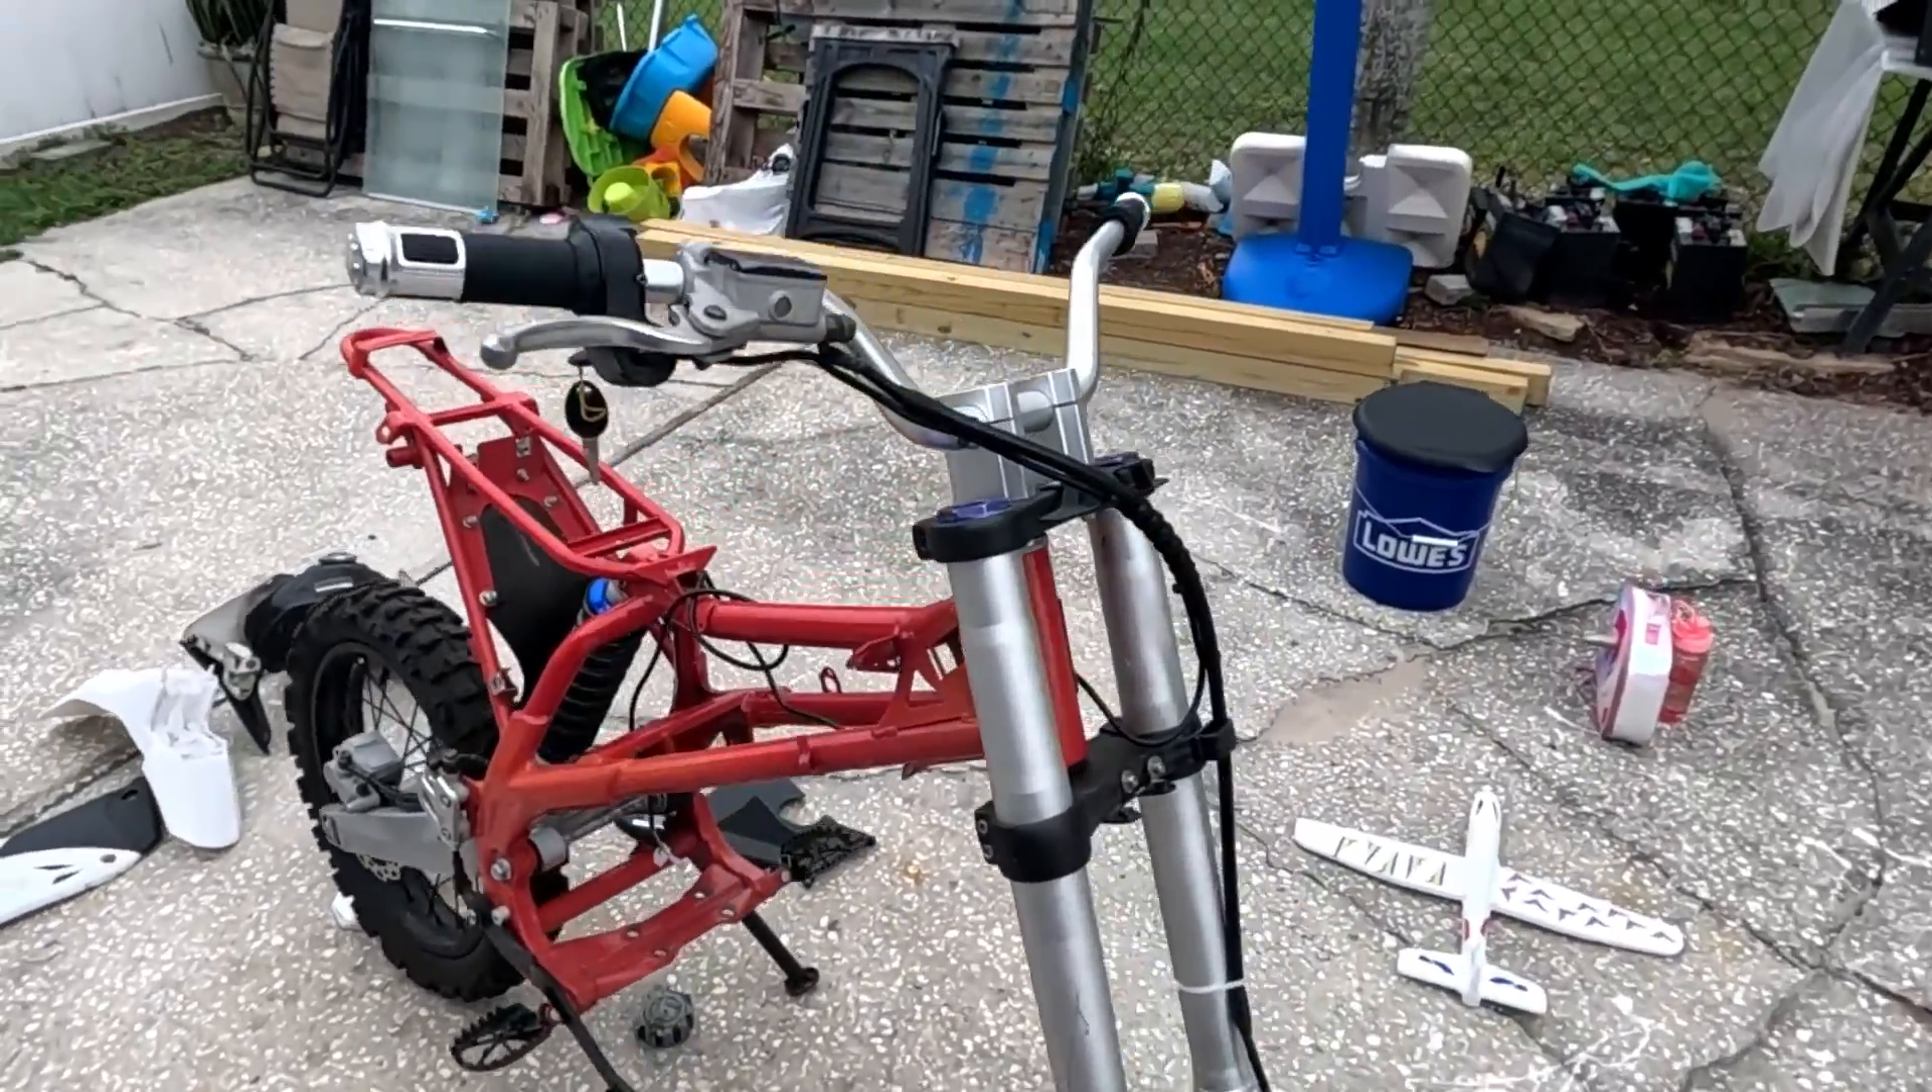Well we've got everything that we won't need stripped off and we've started to install the new components like the throttle grip and that's about it for now.